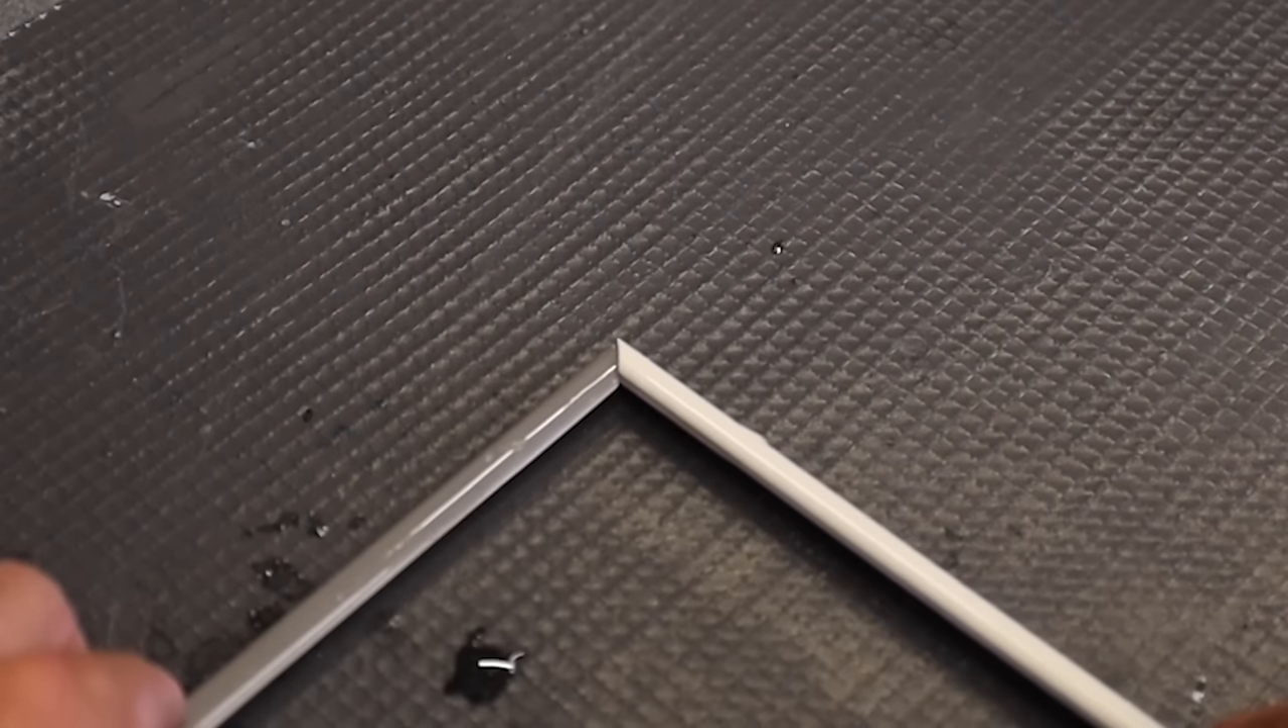This would be like a nice outside corner for a backsplash. You can see the miter fits in nice, tight, gives you that 90 degree angle that you need and they fit in really nice, clean miter, easy to do.